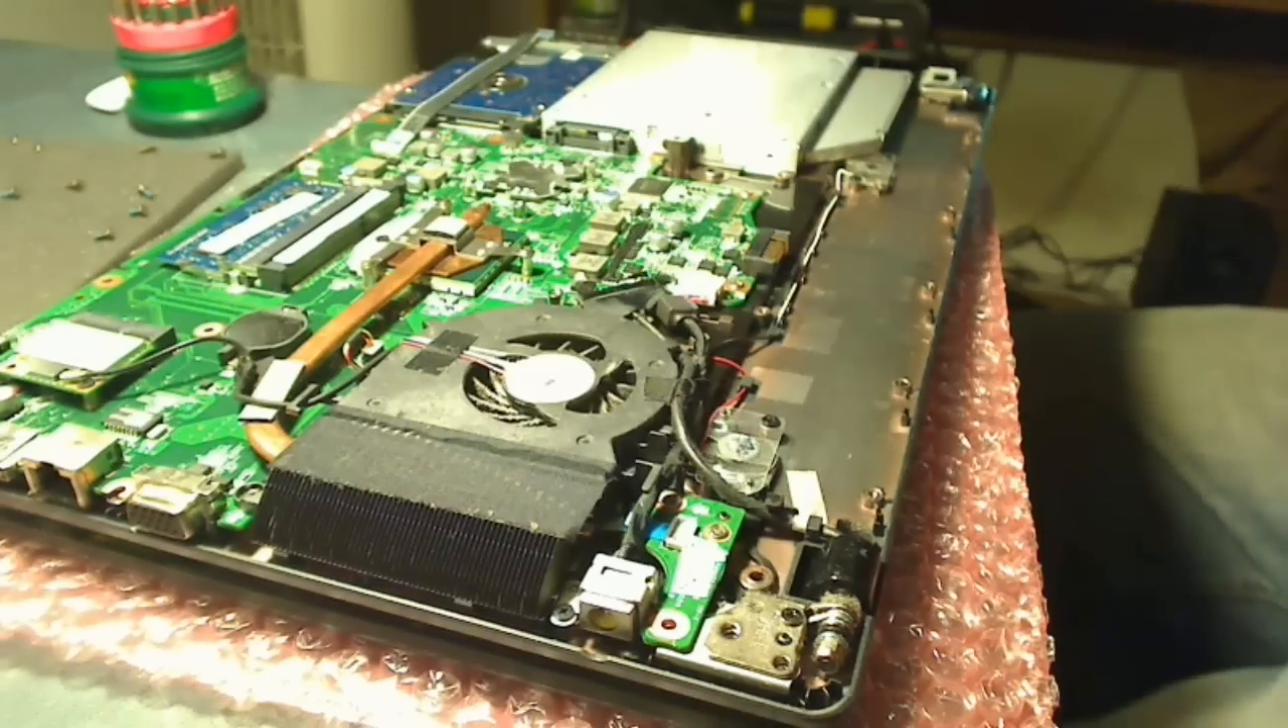The plastic is off and that's the CPU fan.